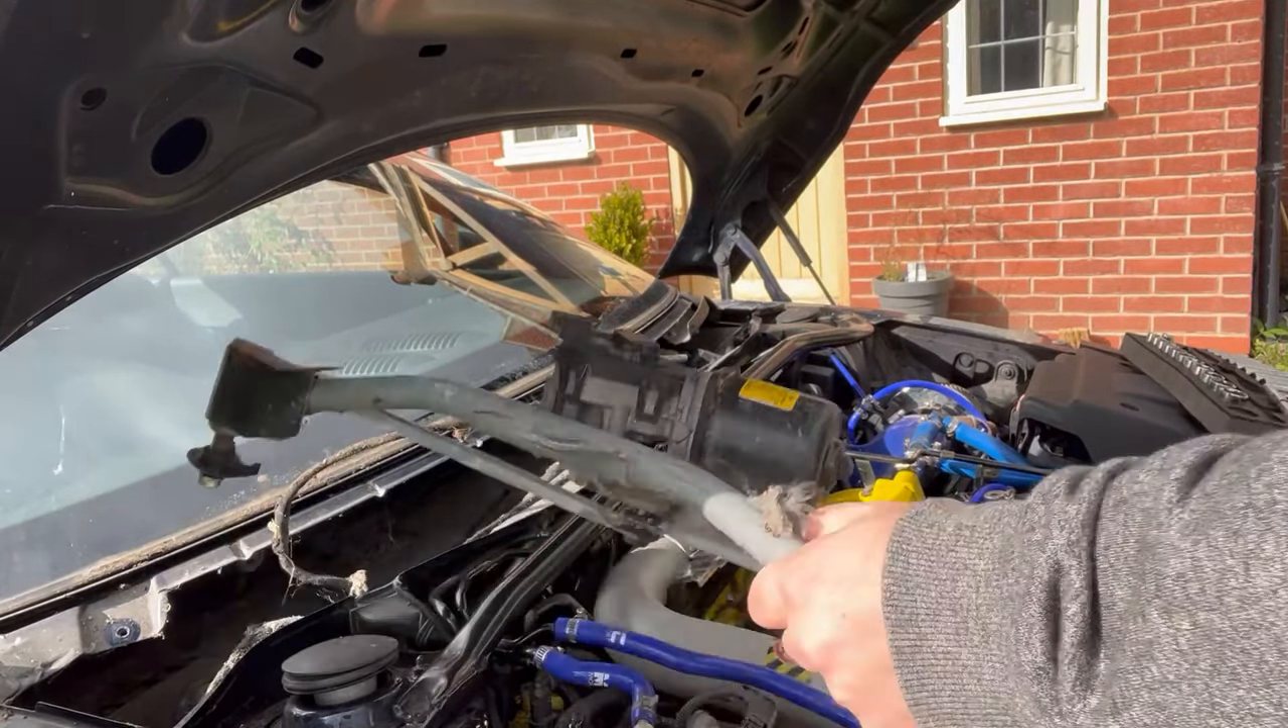So that is the wiper motor and assembly completely out.